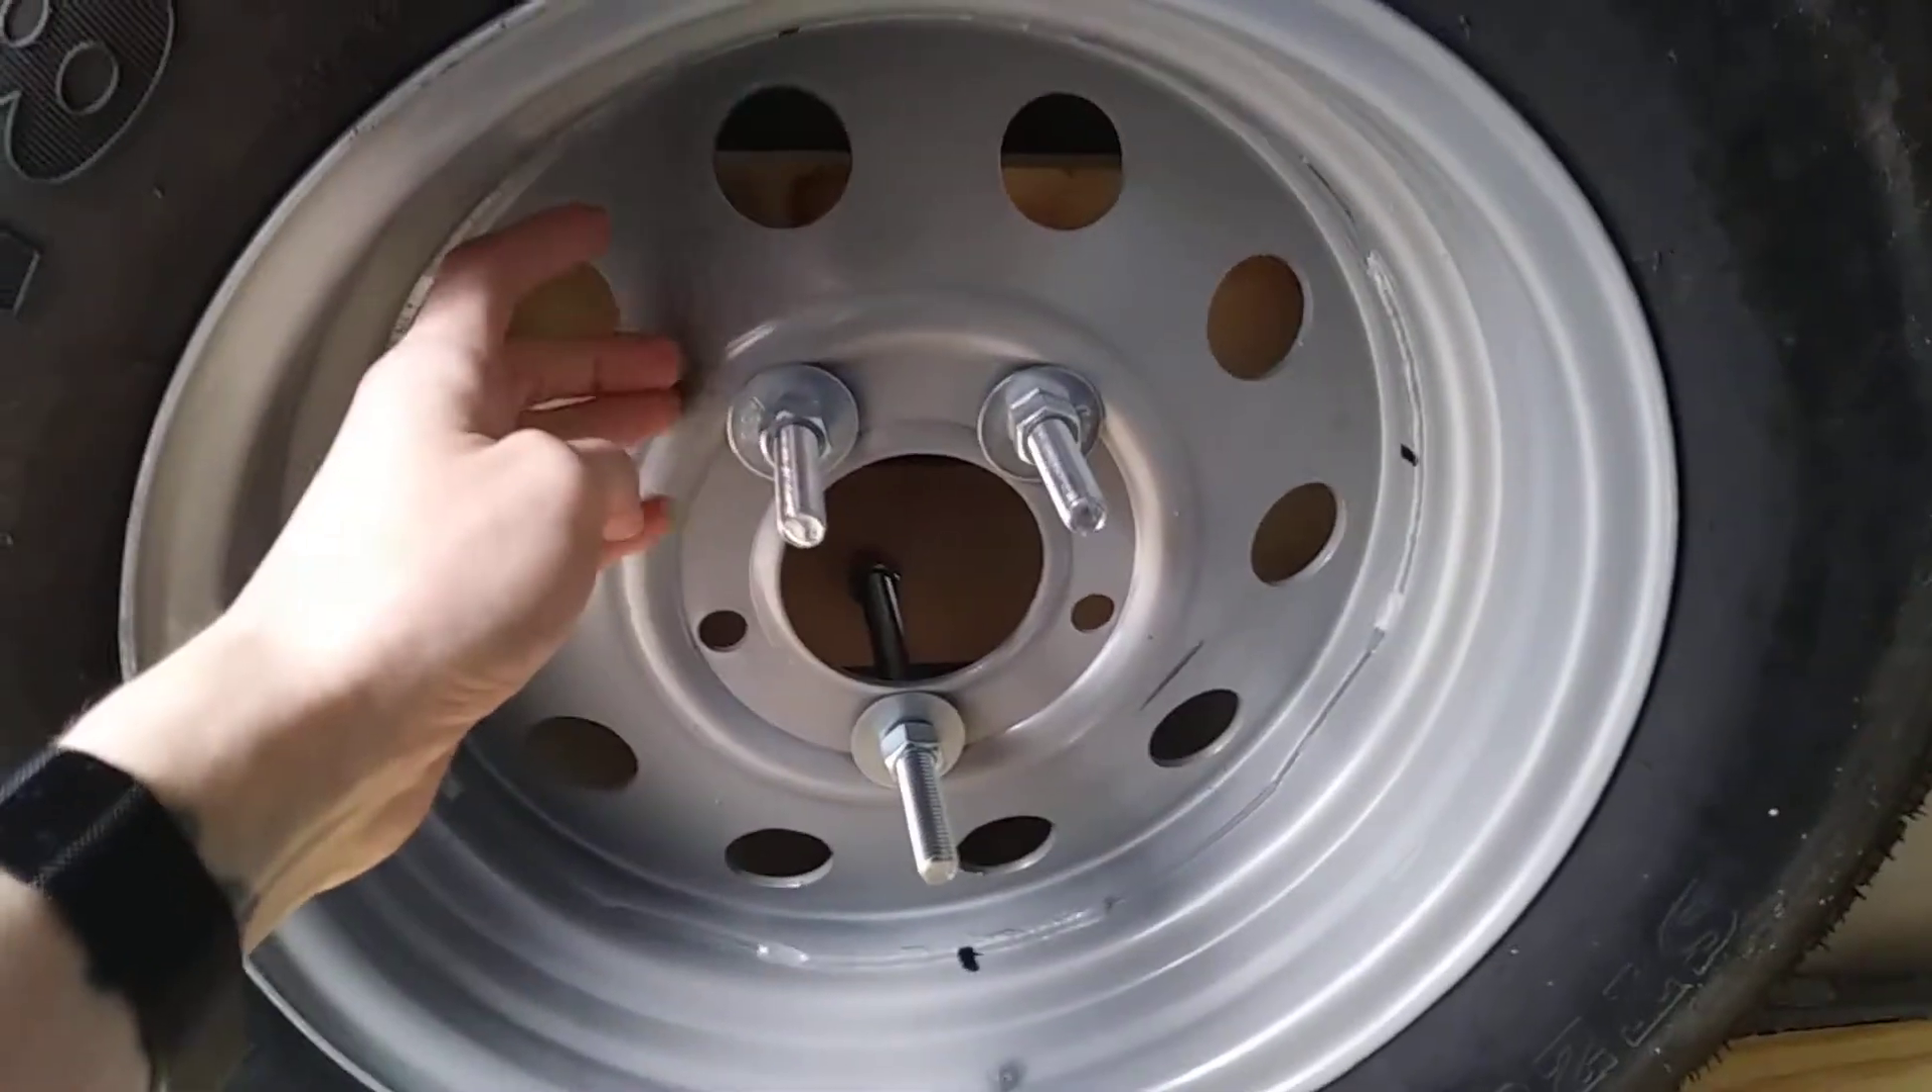But so I've got the washers on there just to make sure the bolts gonna hold on there good and then I just have it hand tighten so that way I don't need tools to take this off.